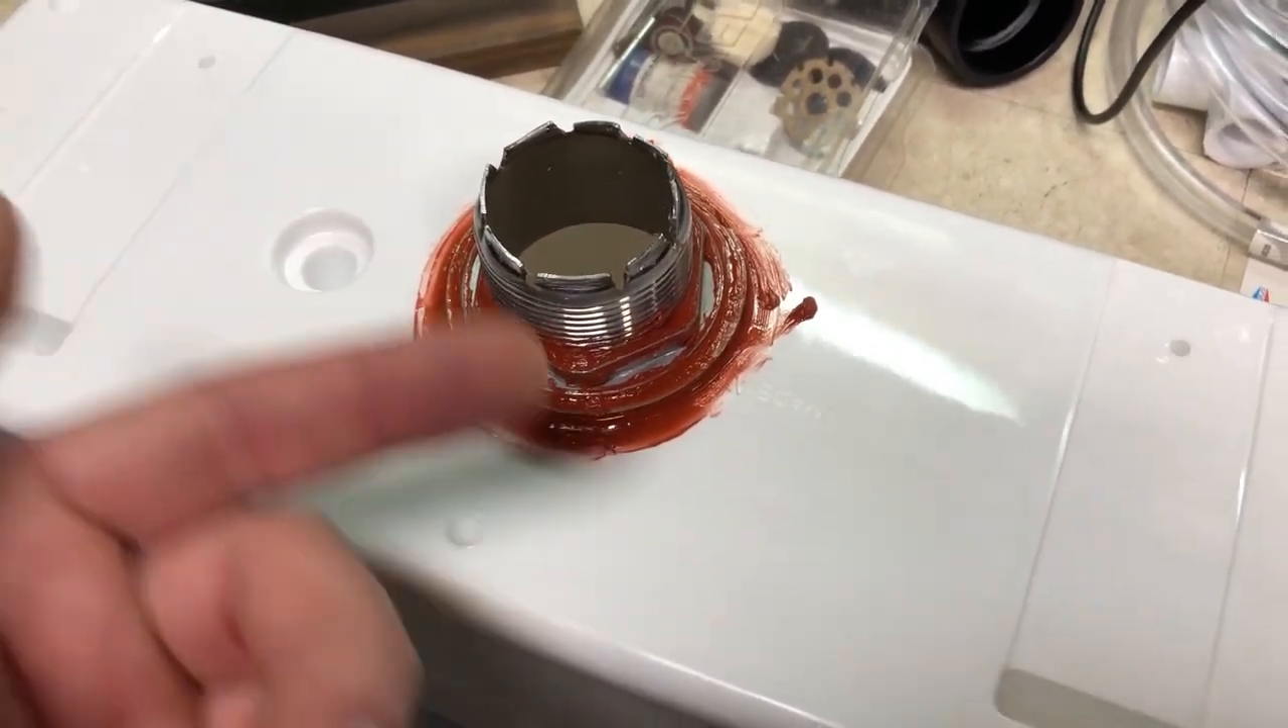All right, so I have the drain attached now and I went ahead and silicone the heck out of it.